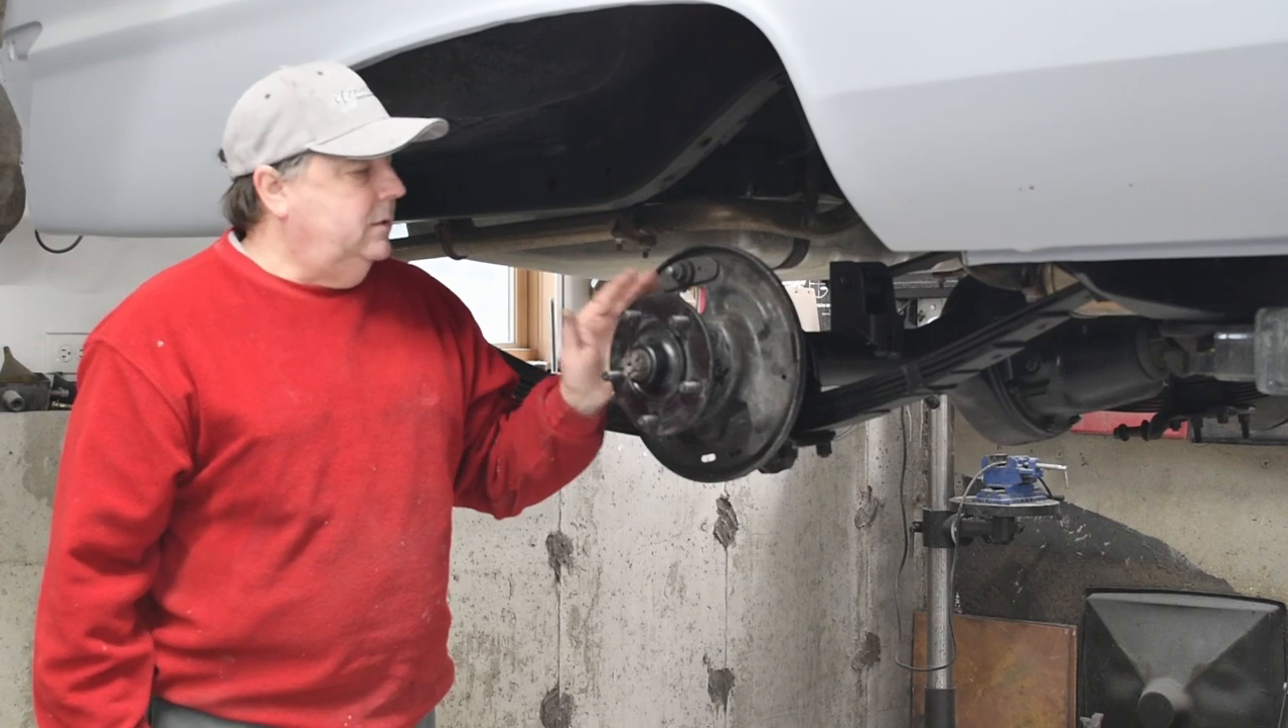You'll notice my backing plate has no brakes on it because I've already taken the brakes off.